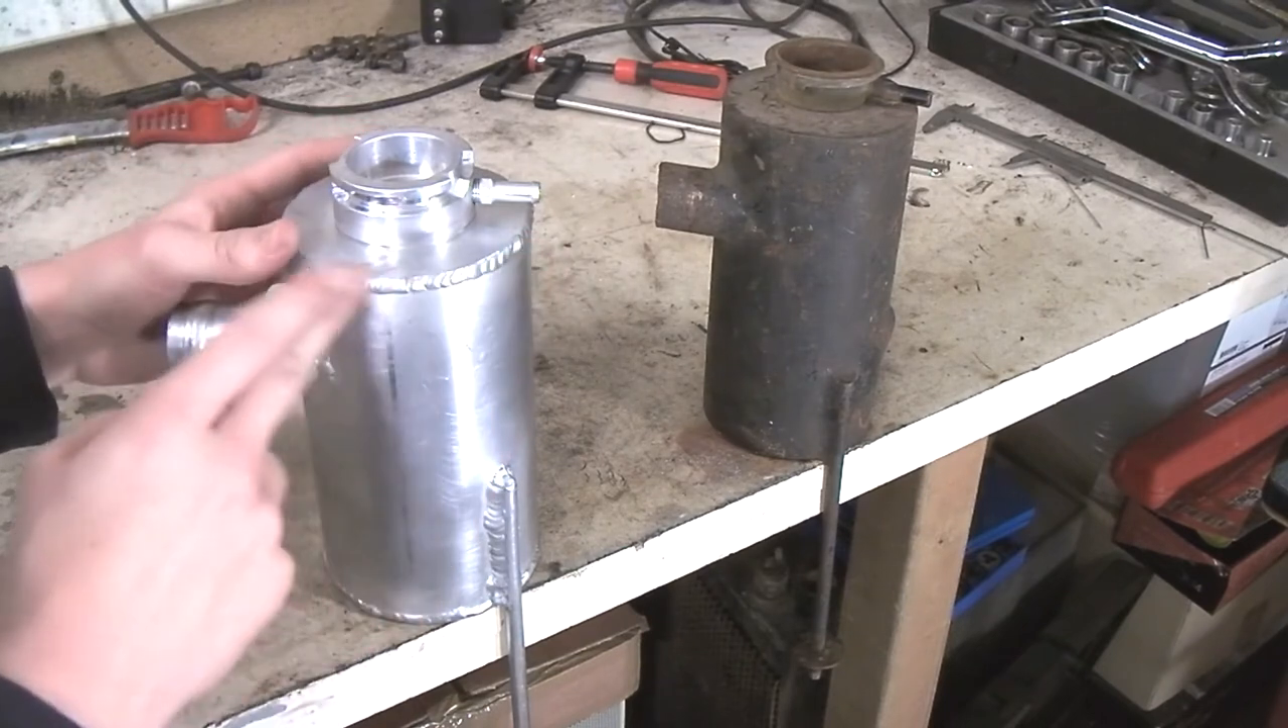So I've finished welding up the complete coolant tank, as you can see, this is the one that I made, this is the original one.